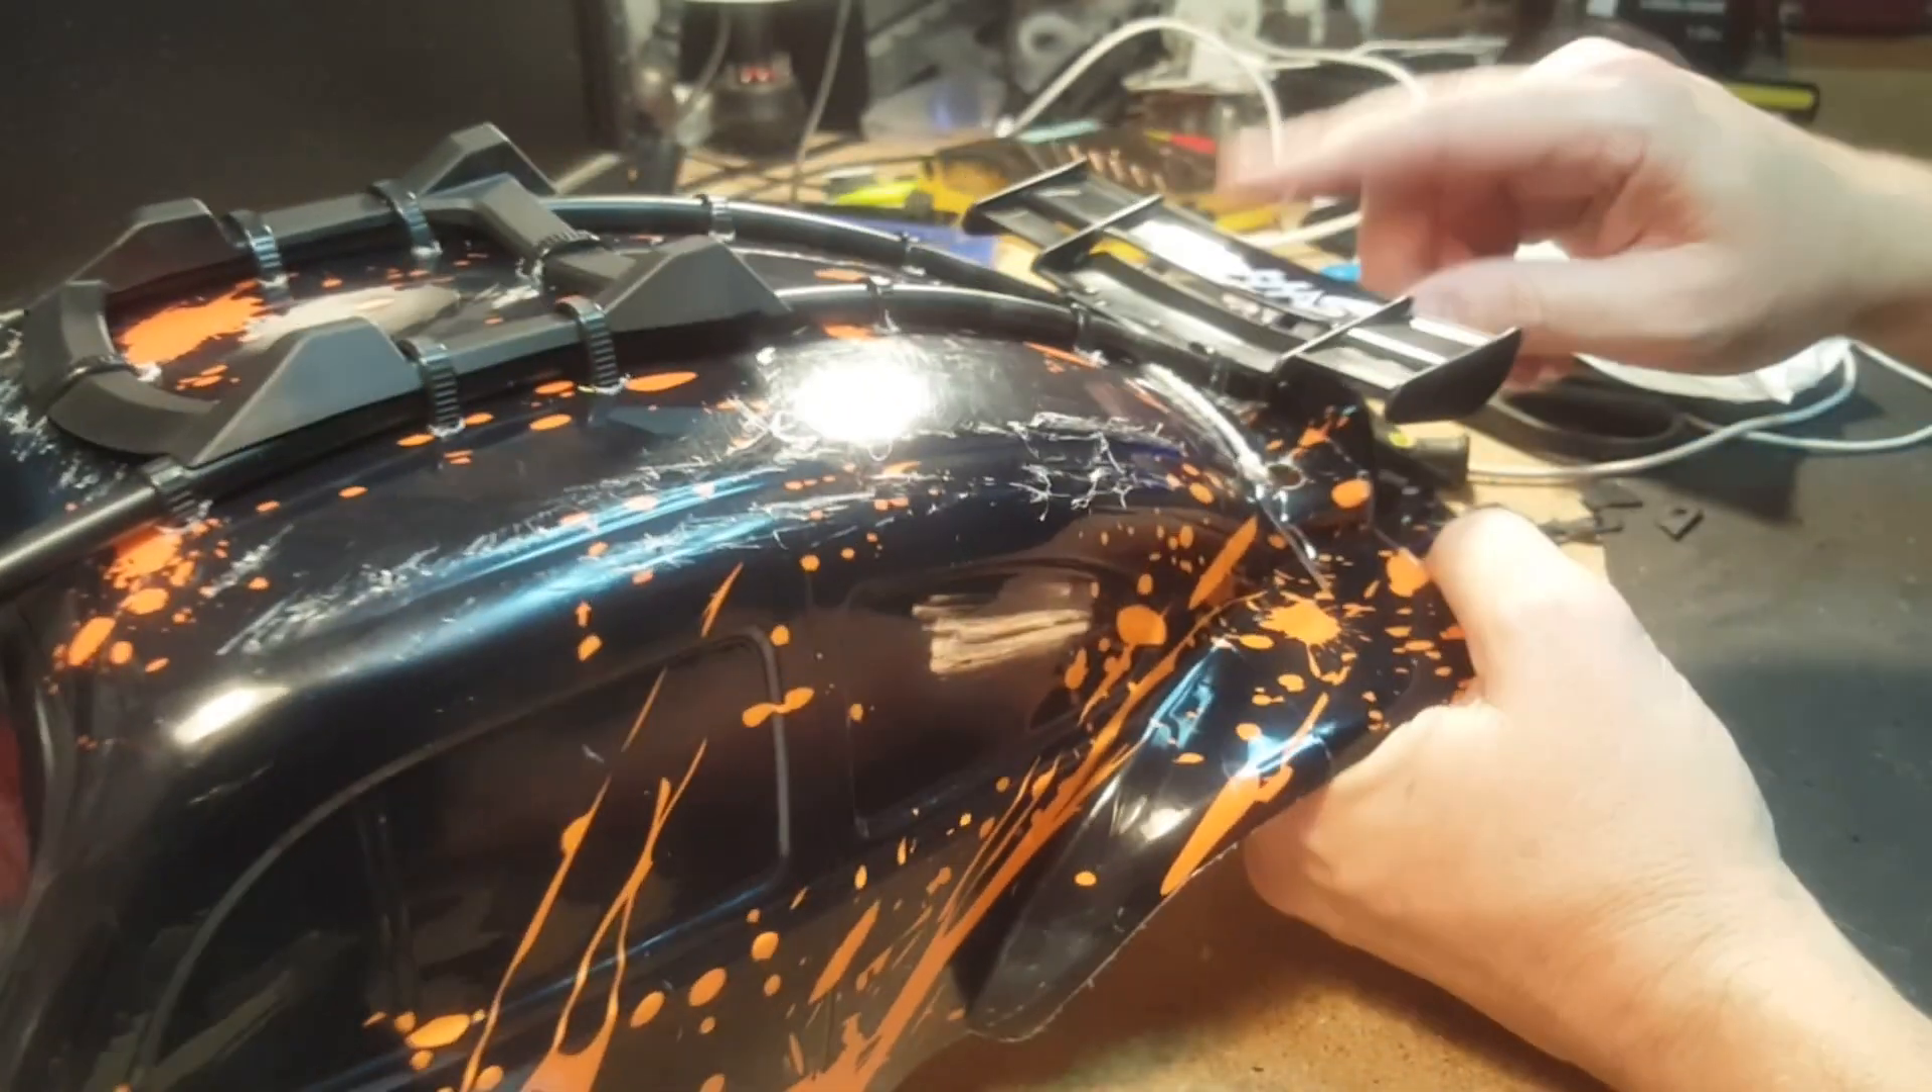So I have zip tied the rods into place. And I also used the, spoiler, the tail fin off of the Rustler 4x4 VXL.